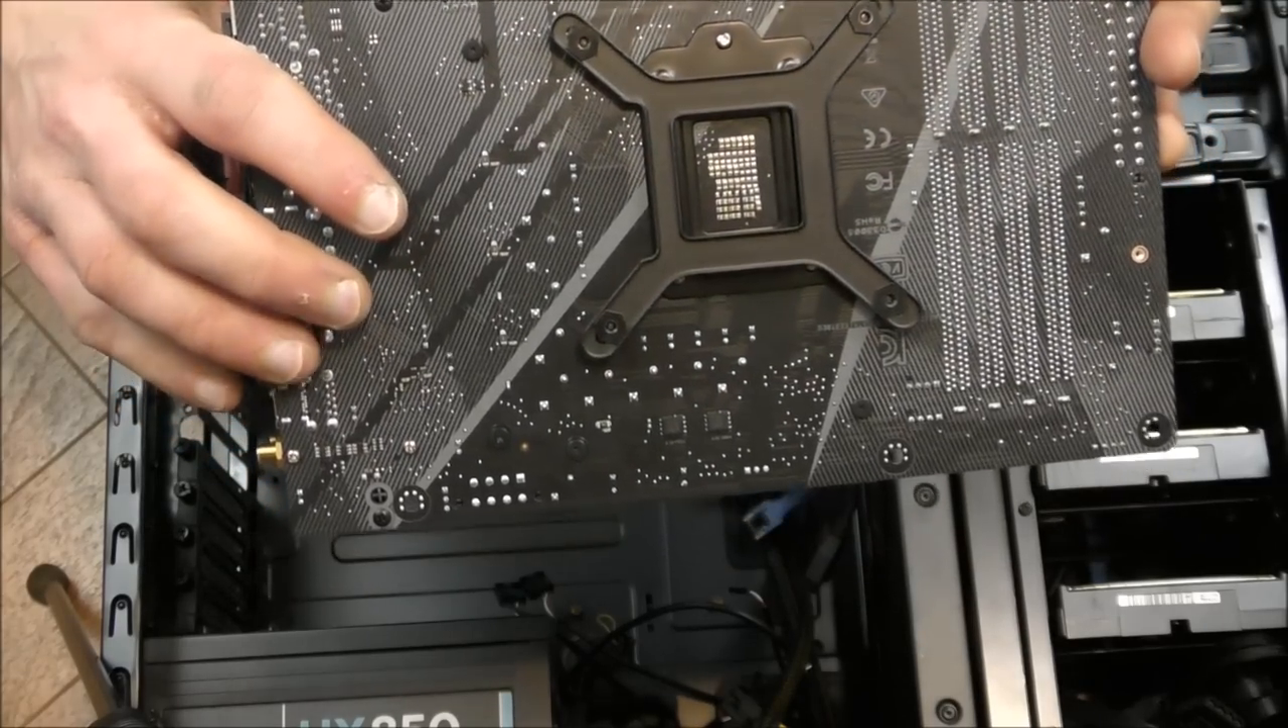All right, I've installed the mounting bracket for the cooler already on the back of the motherboard.